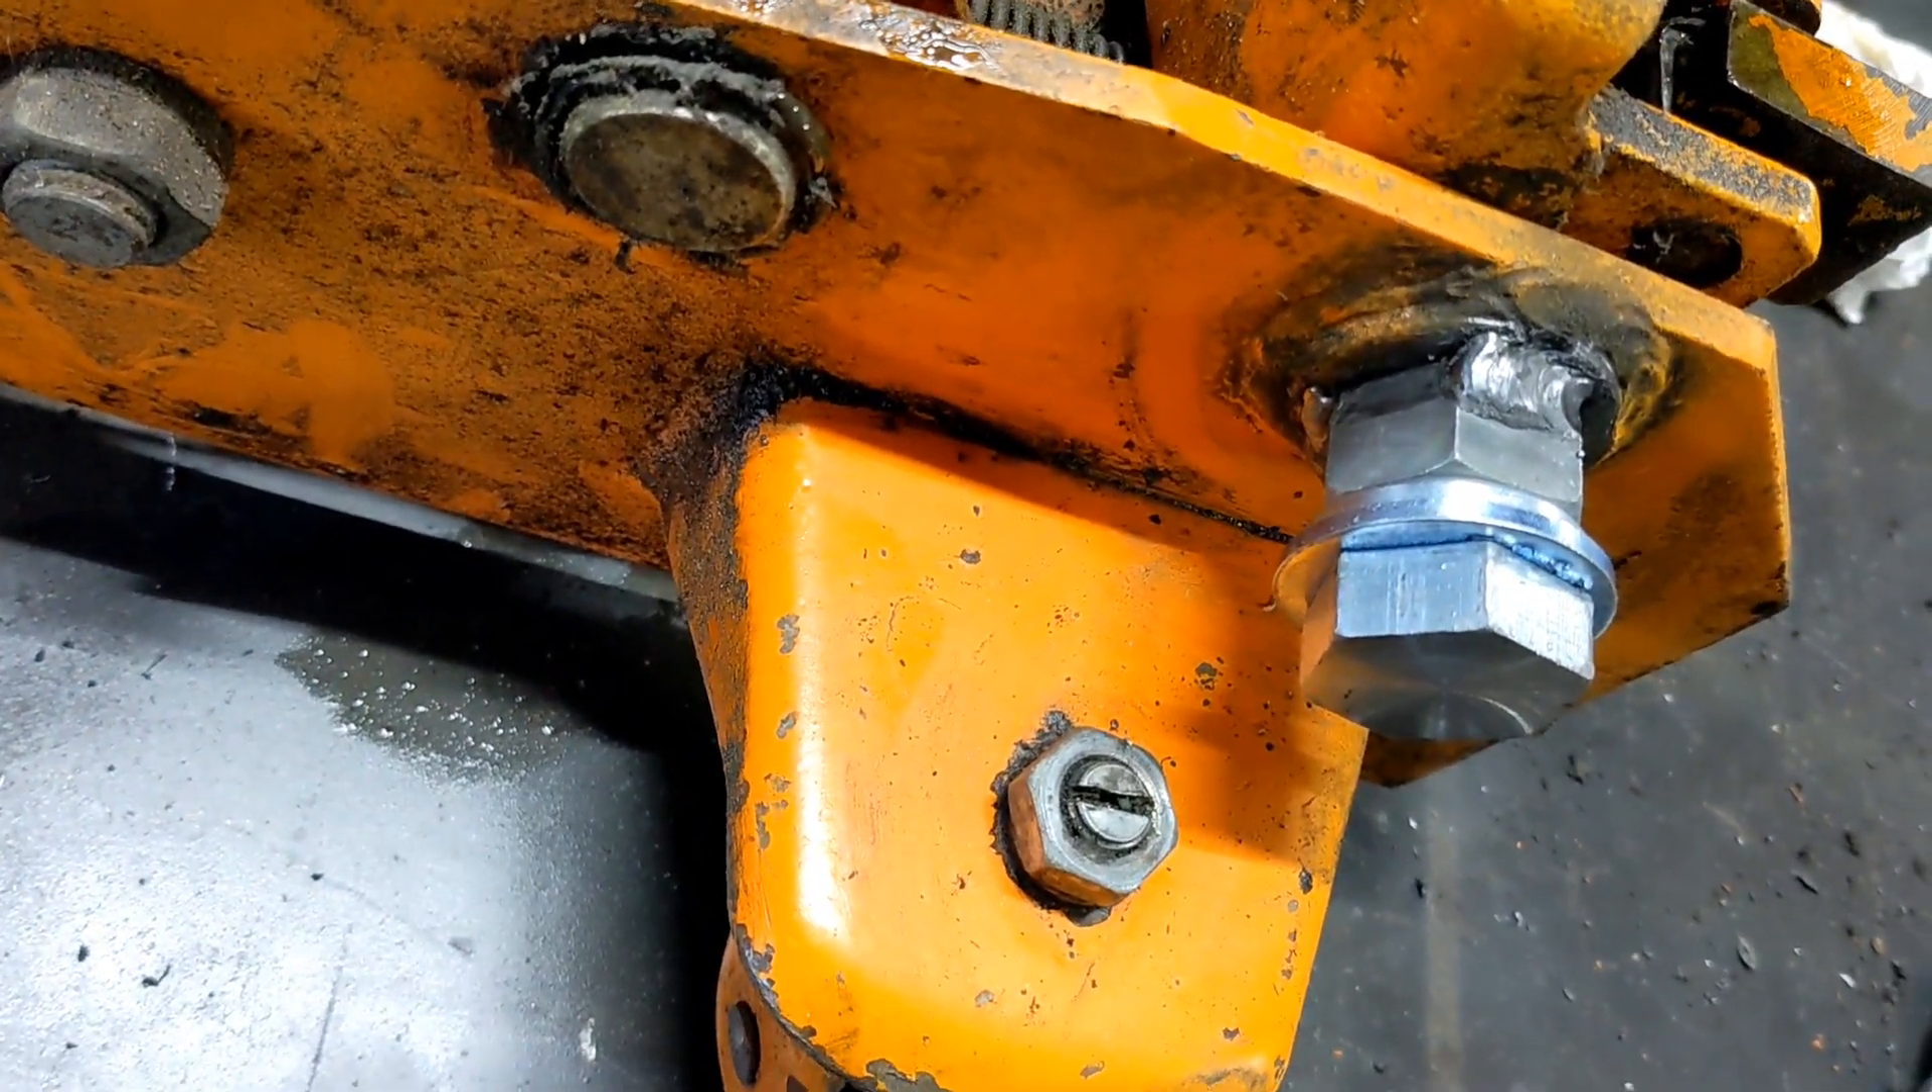So i got that nut welded onto the body of the jack i just welded it actually in three places top um and then both uh bottom i guess you know sixths since it's a hex.